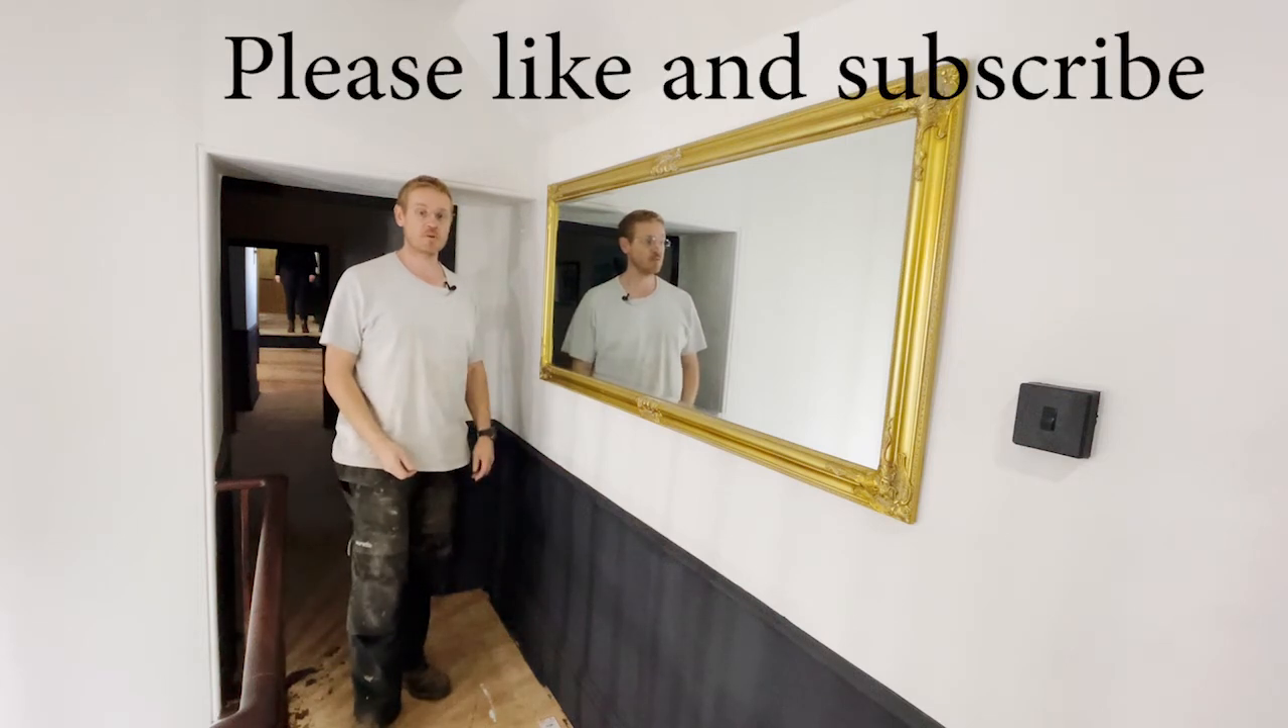The no more nails are set off. We've got the mirror hung on the wall.